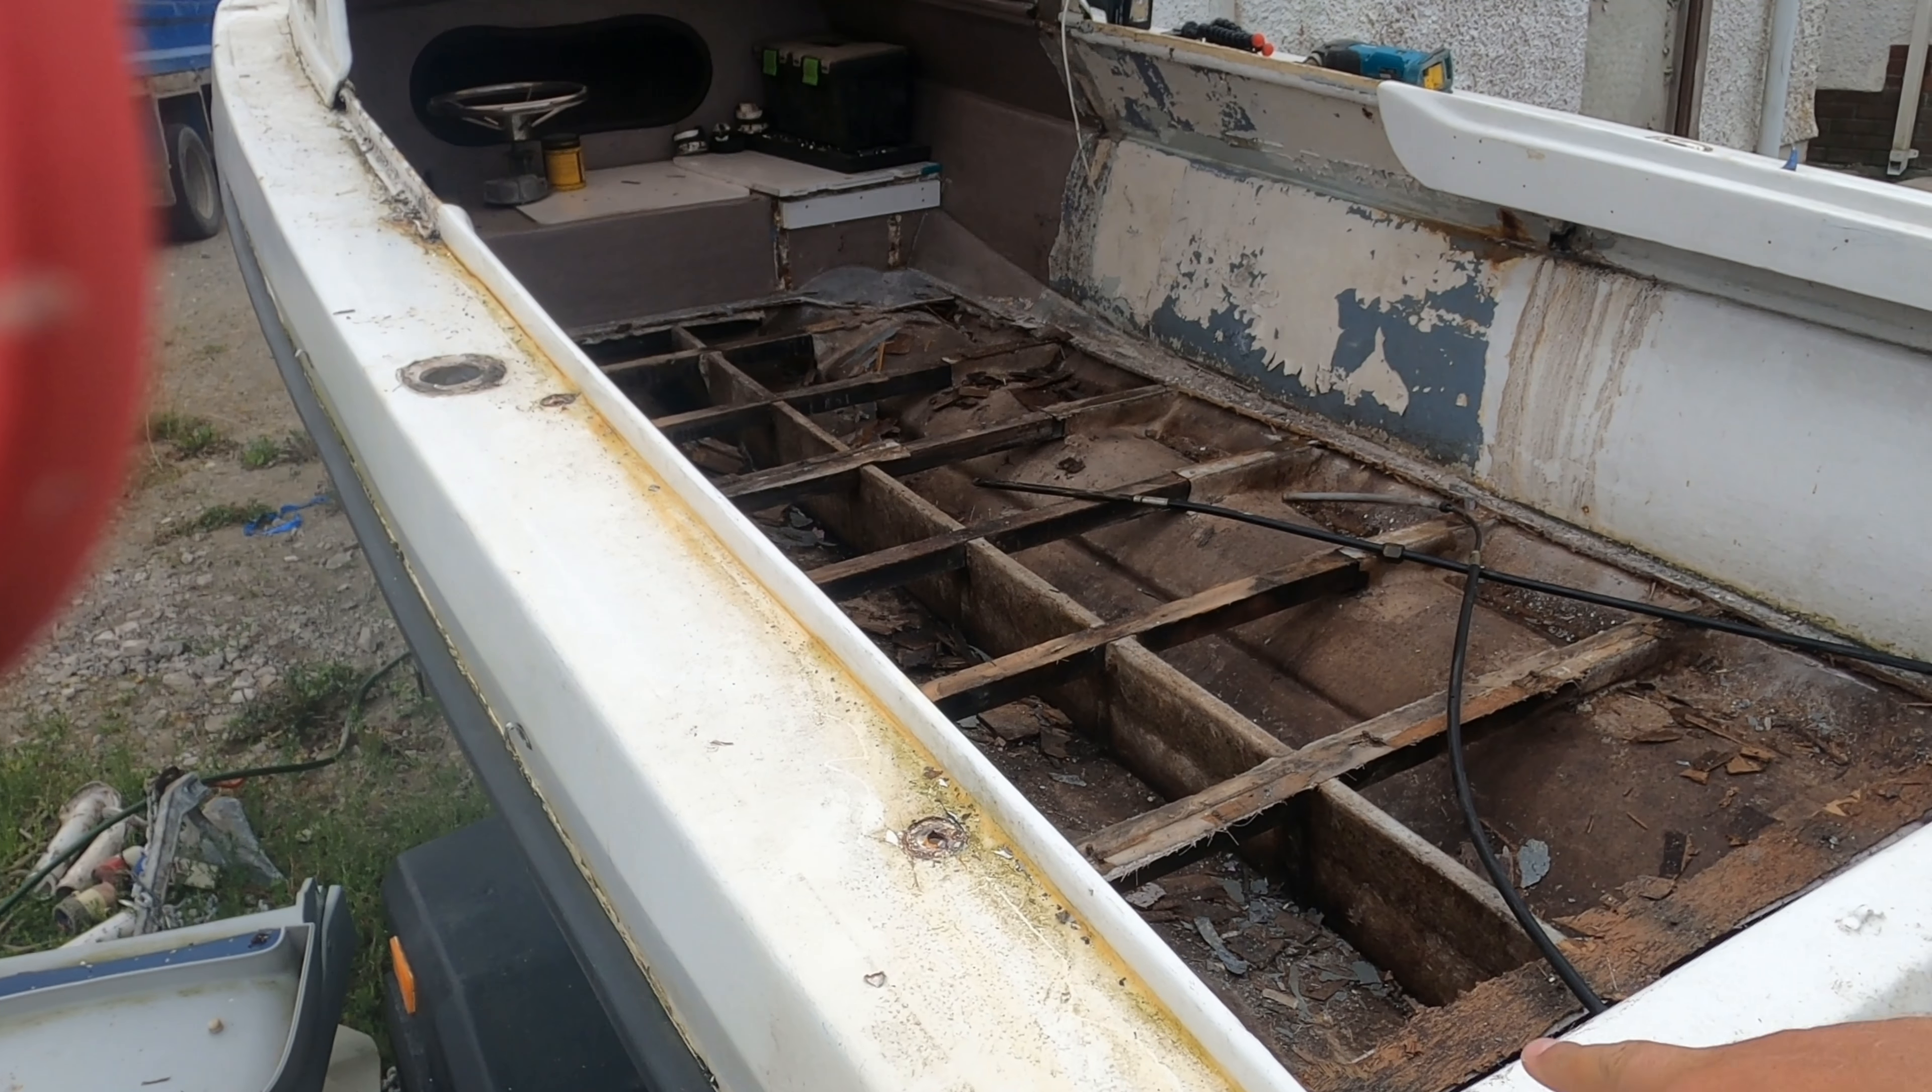The deck's all out i've cut out the back bit here where the seats and the live bait tank and also the bulkhead's gone.